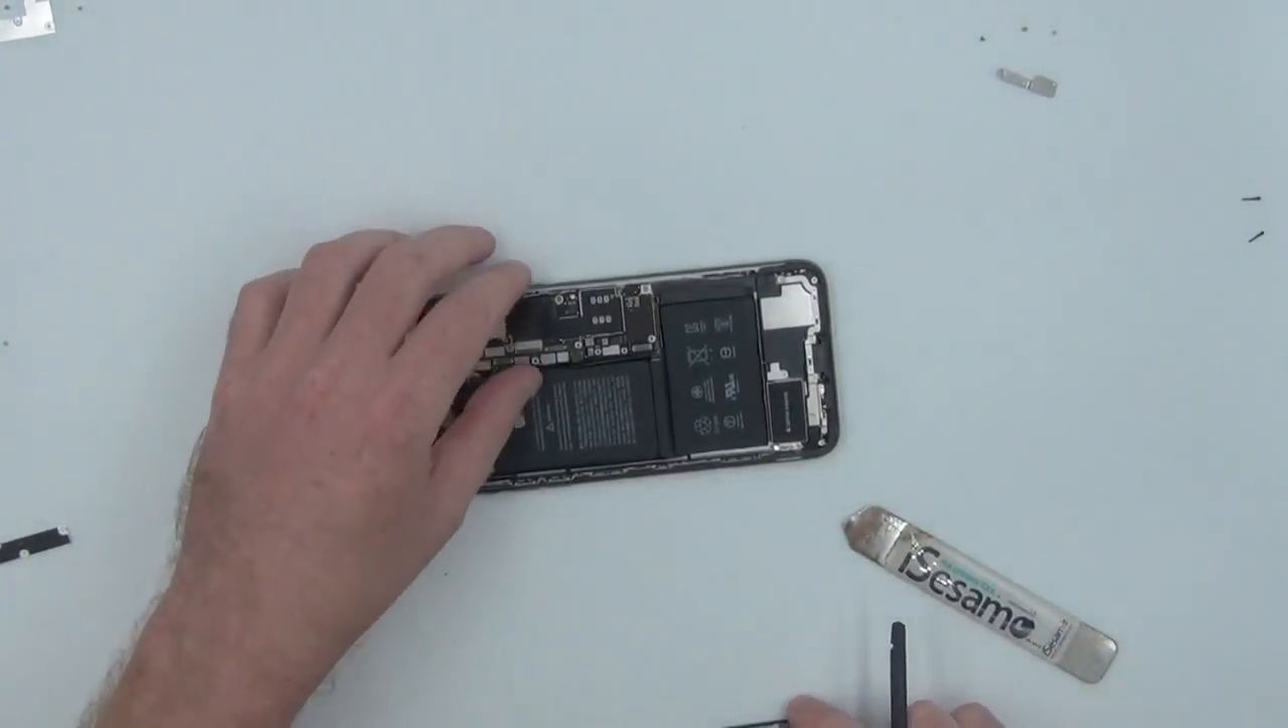Now that the supposedly defective screen is removed, we can replace it with a good working one.